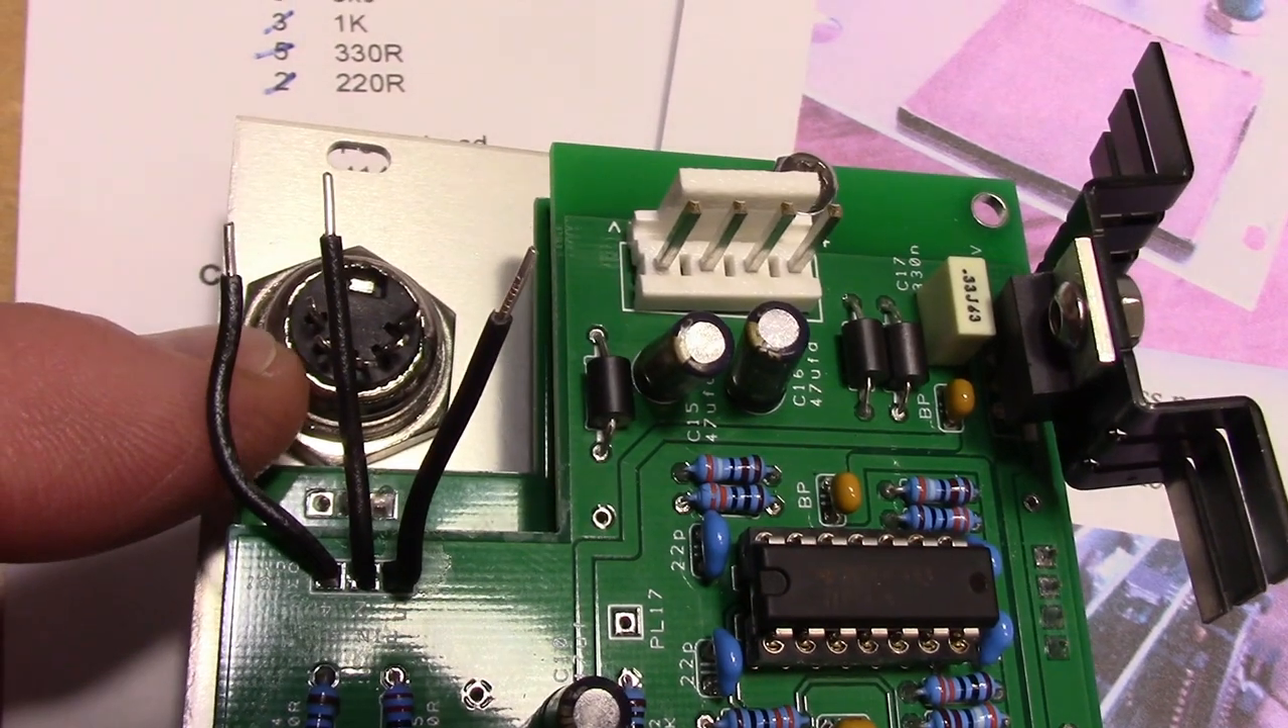I've already stripped the wires. All I have to do now is solder them to those pins down there, and we'll be done.